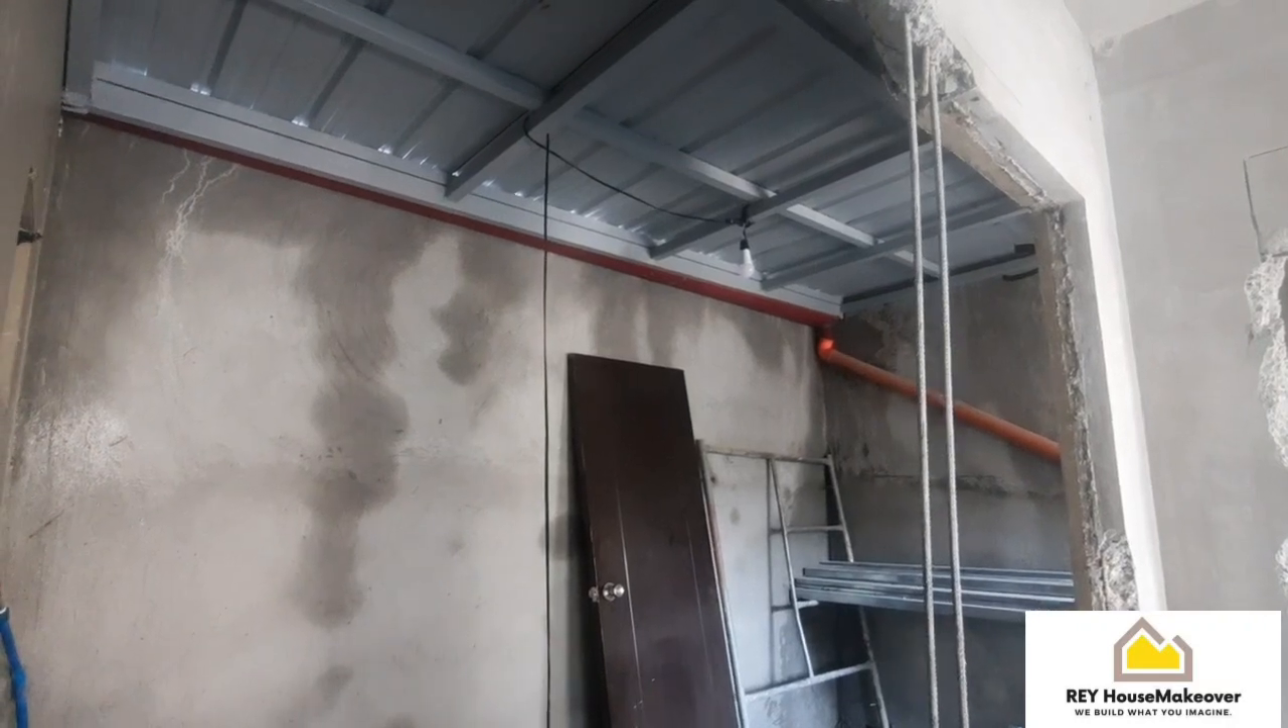So, ito pala is nalagyan na nila ng, ng bubong.